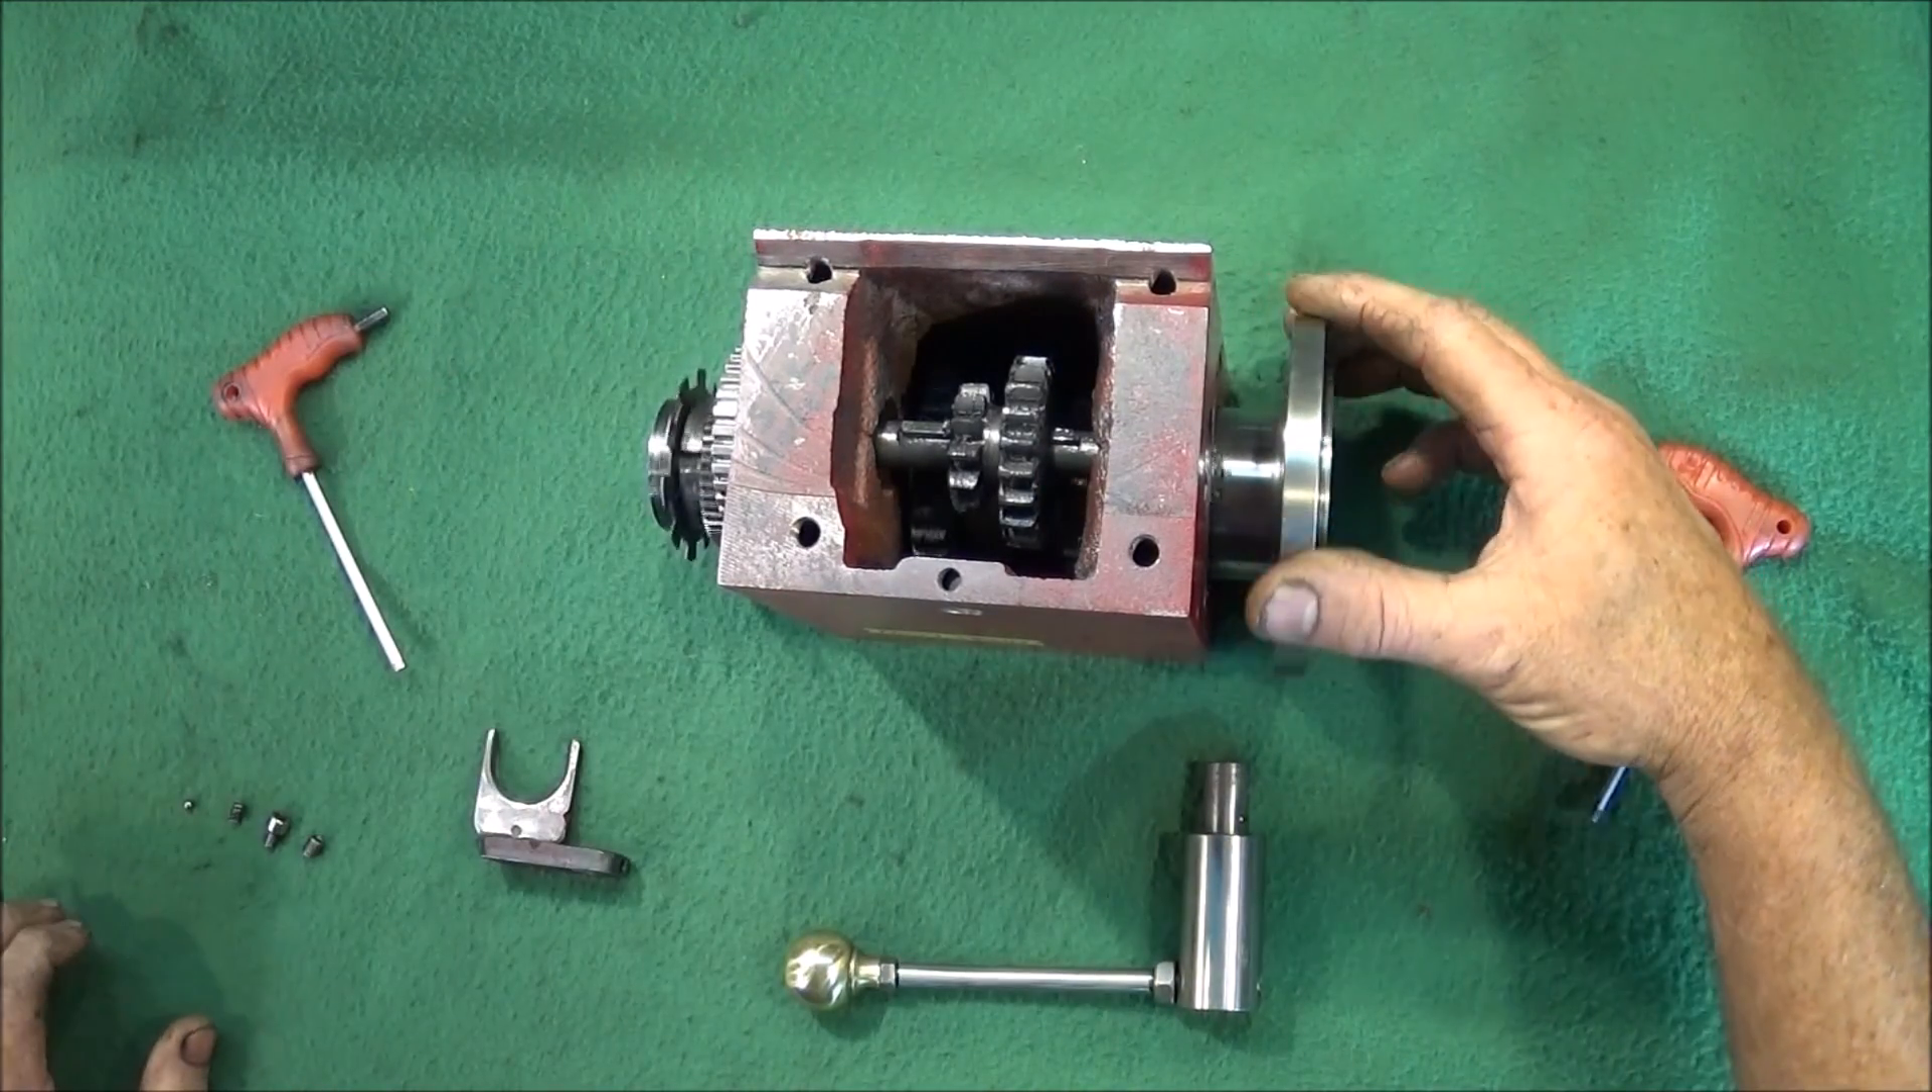So there's the spindle and all the gears back in the headstock.